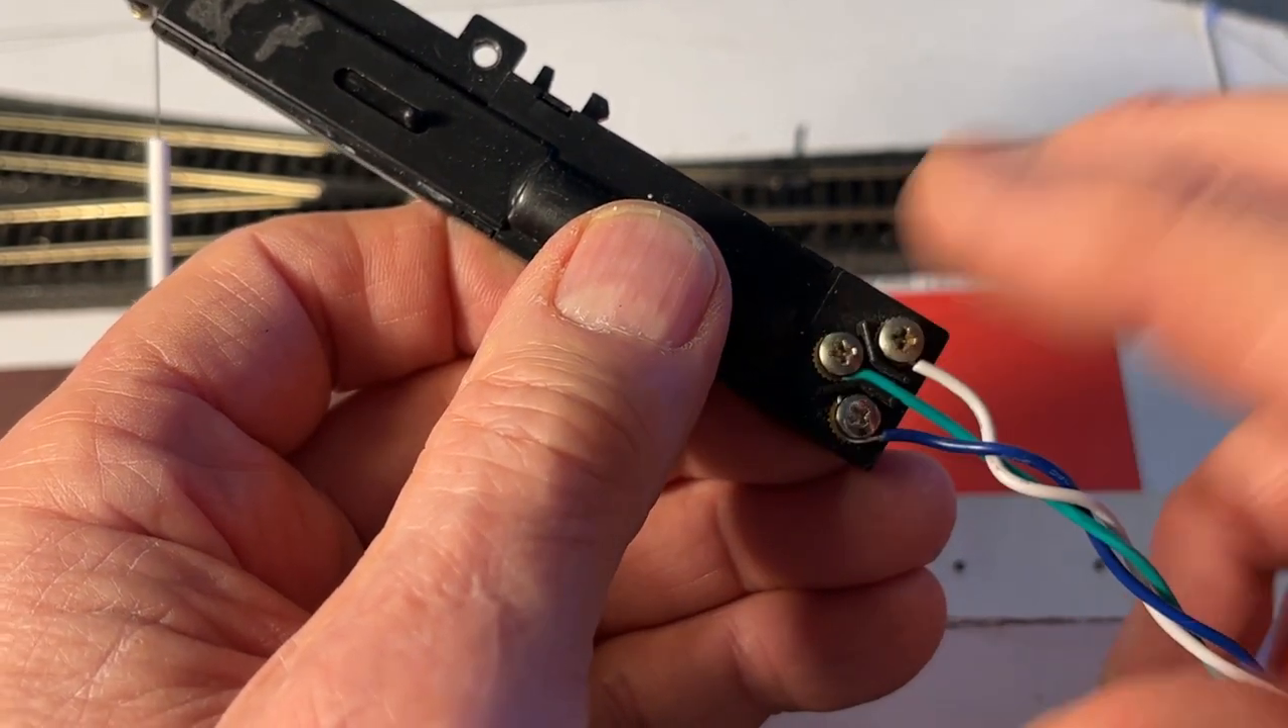You see, I've put the three wires, attached the three wires to the back.